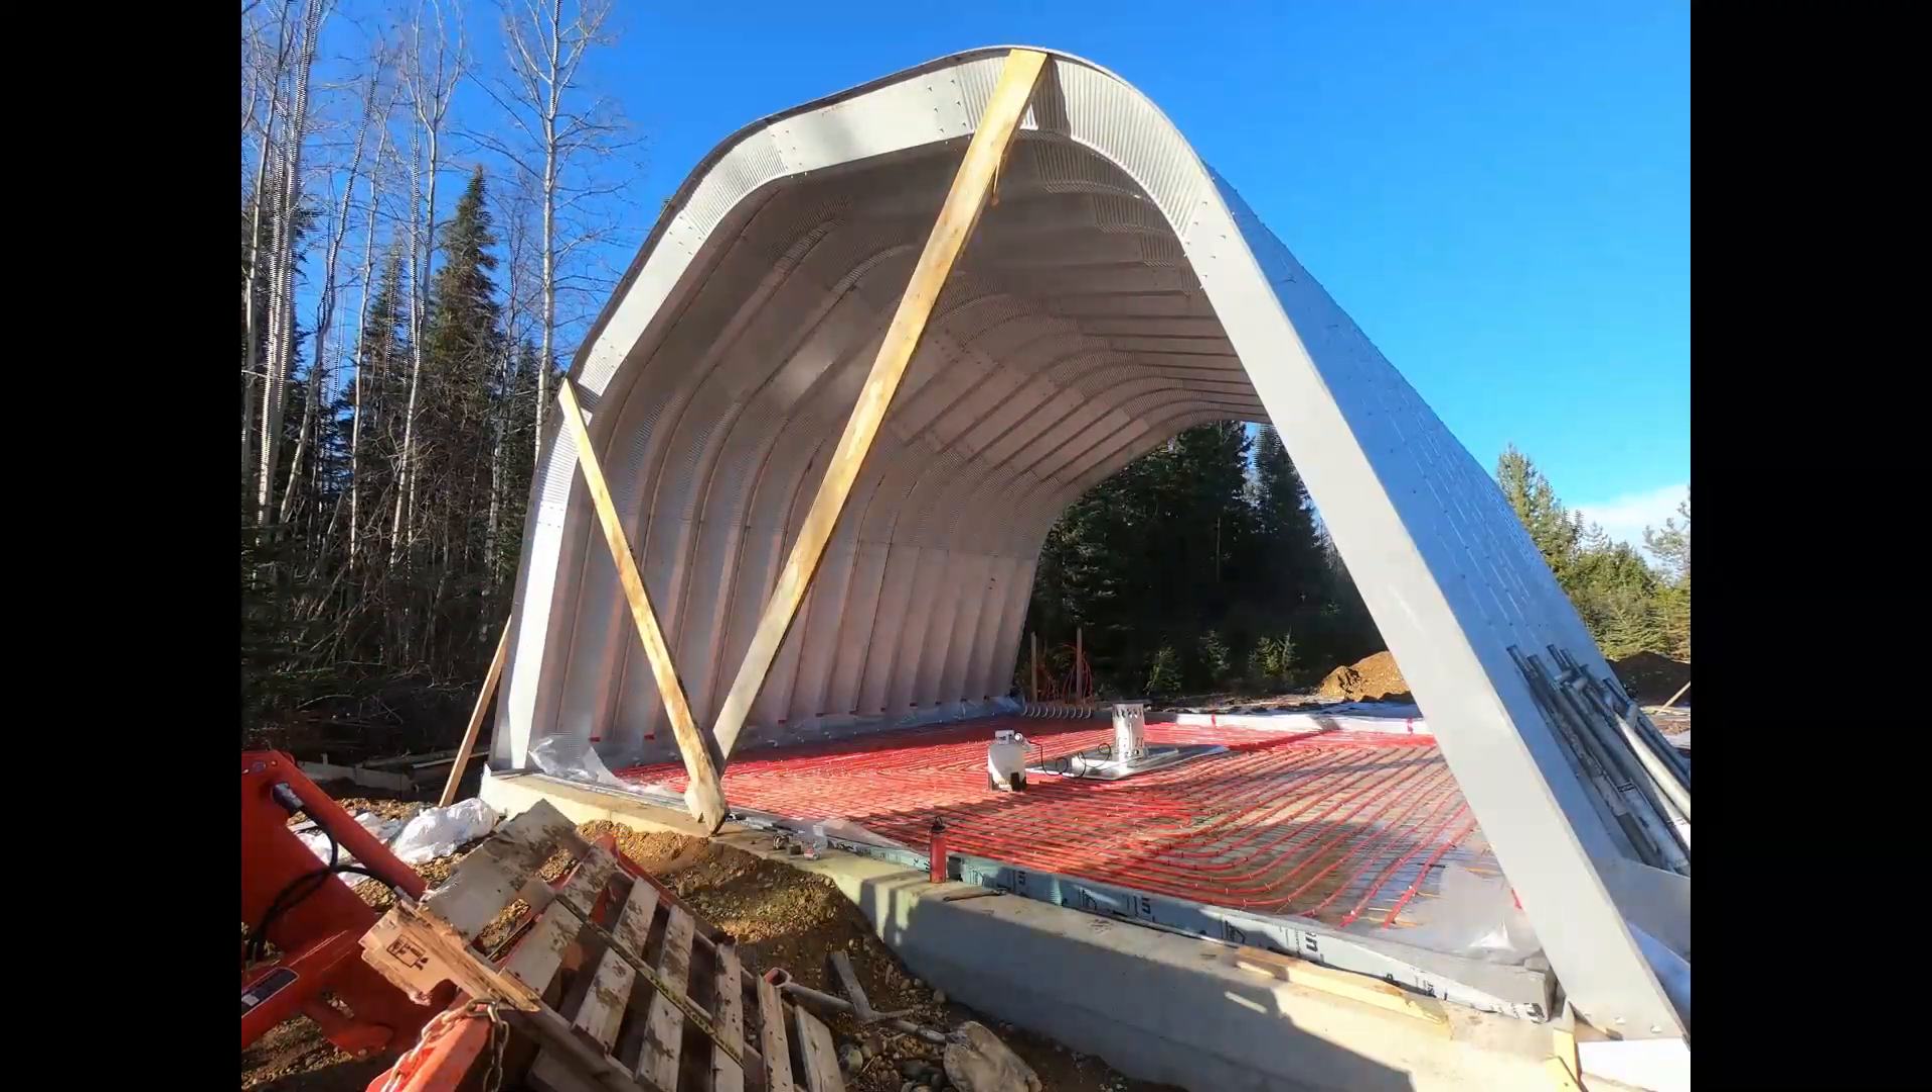You can see there that I had all the tubes in there all nicely done up.